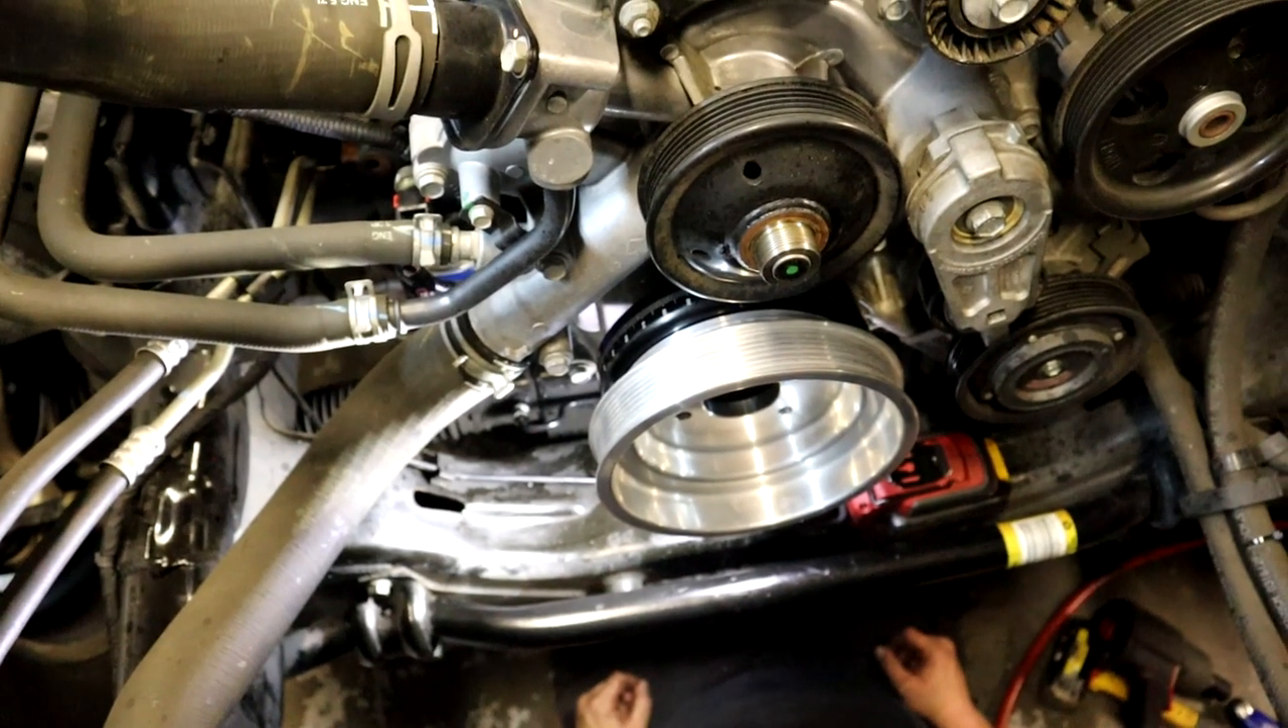We already have the pulley set up here on the front of the ati pulley so i'm going to get three bolts for it.